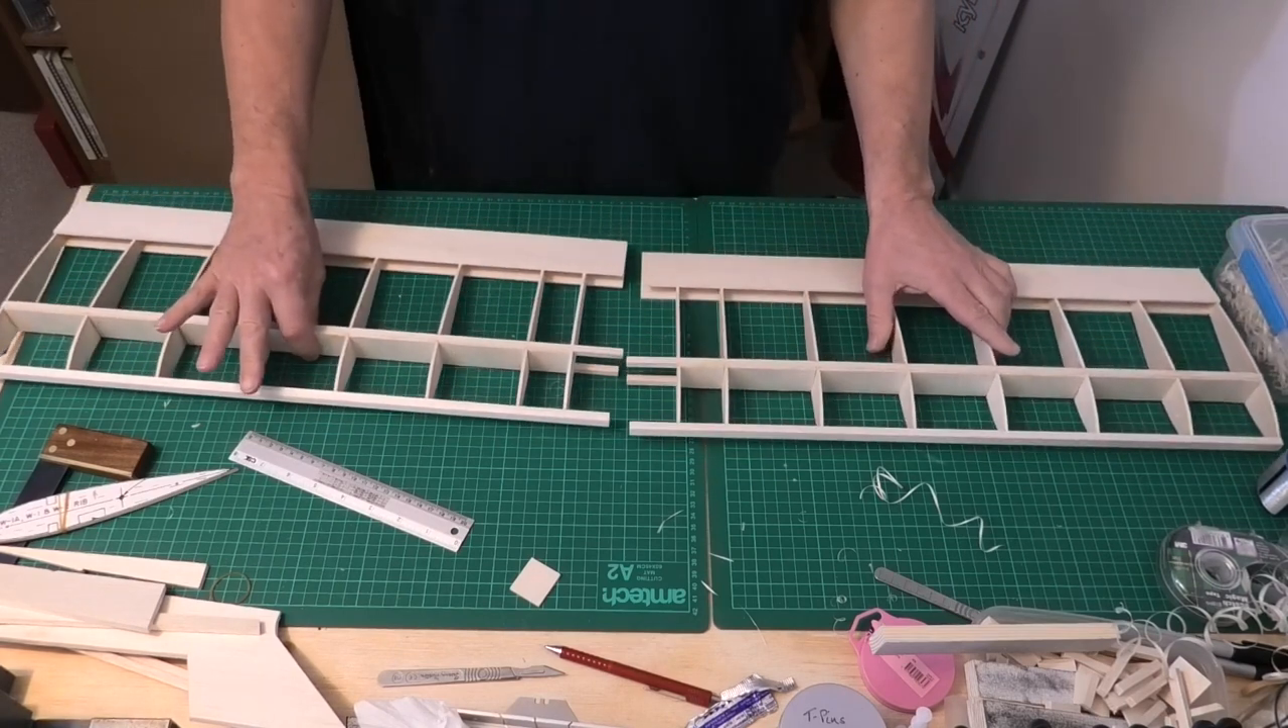Well, I've now got both the right and the left sort of wing skeleton finished and it's such a rewarding process.